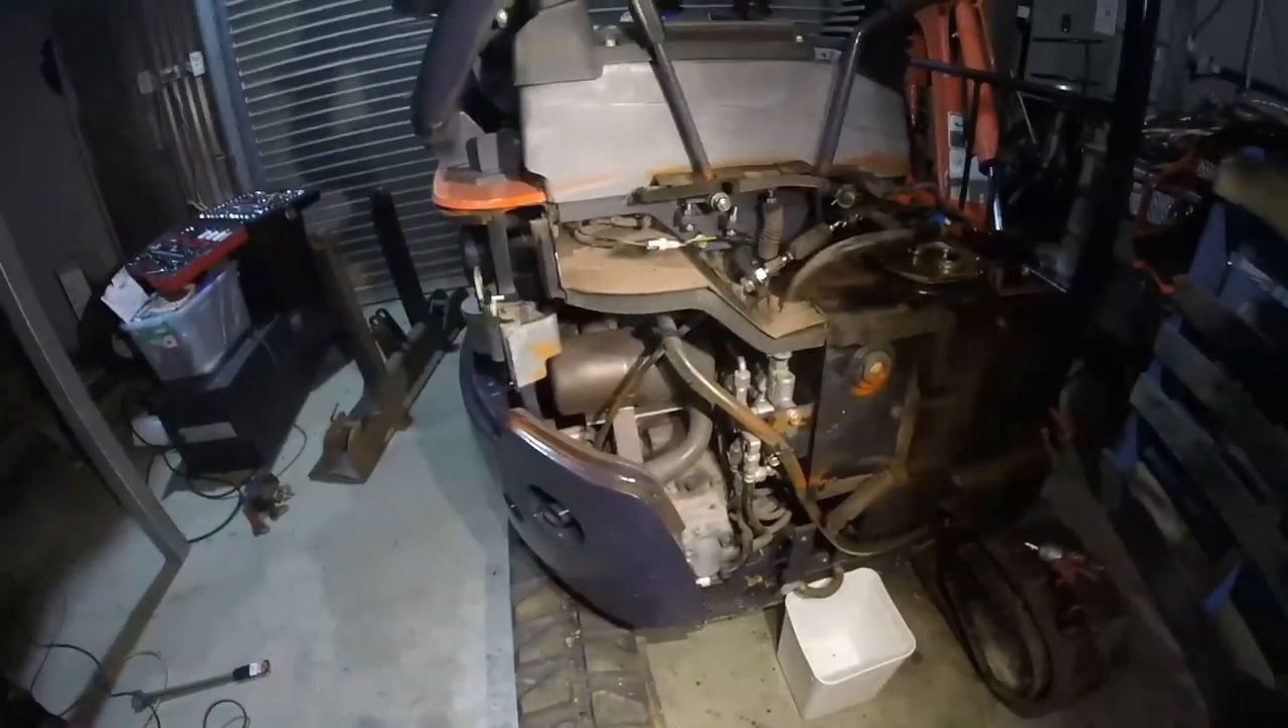As you can see we've got this side panel off now and it's looking pretty bare, we've stripped it pretty well.